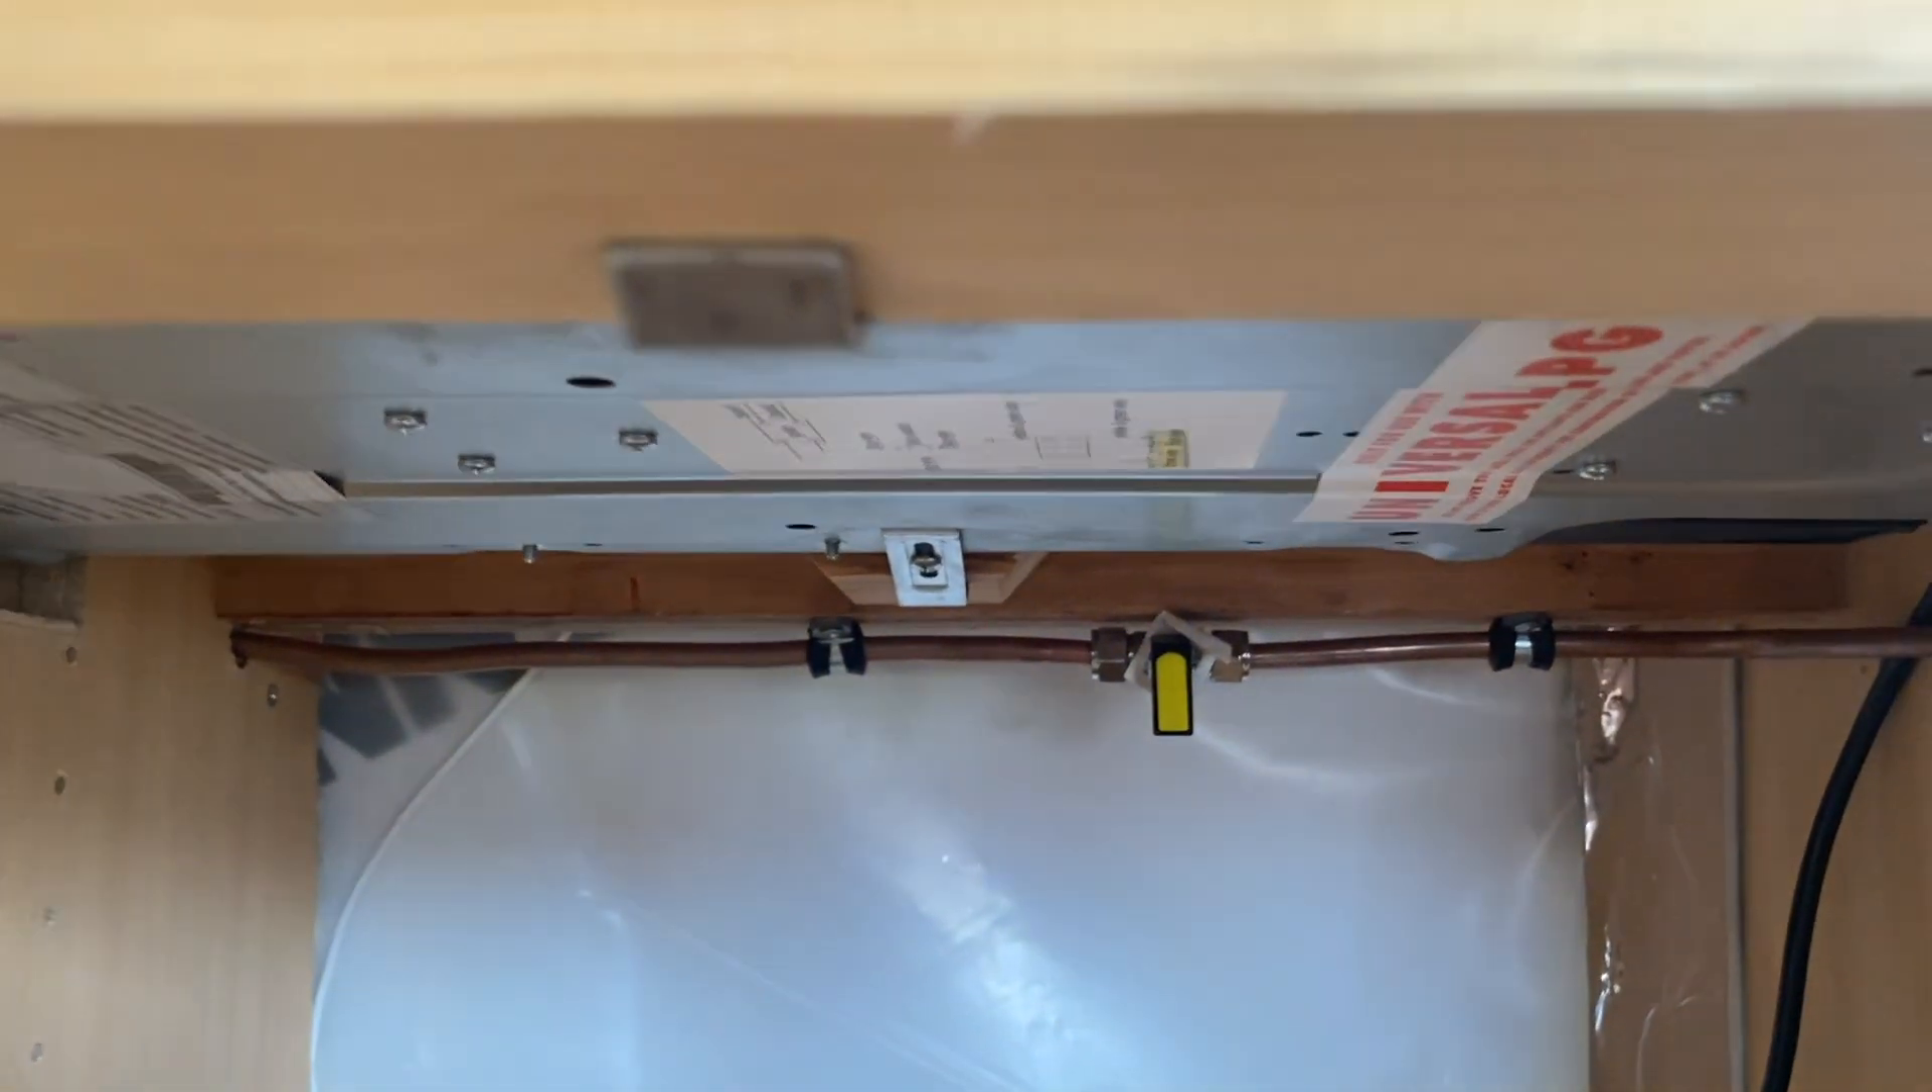I've run my copper pipe round with p clips supporting the pipe work at regular intervals.